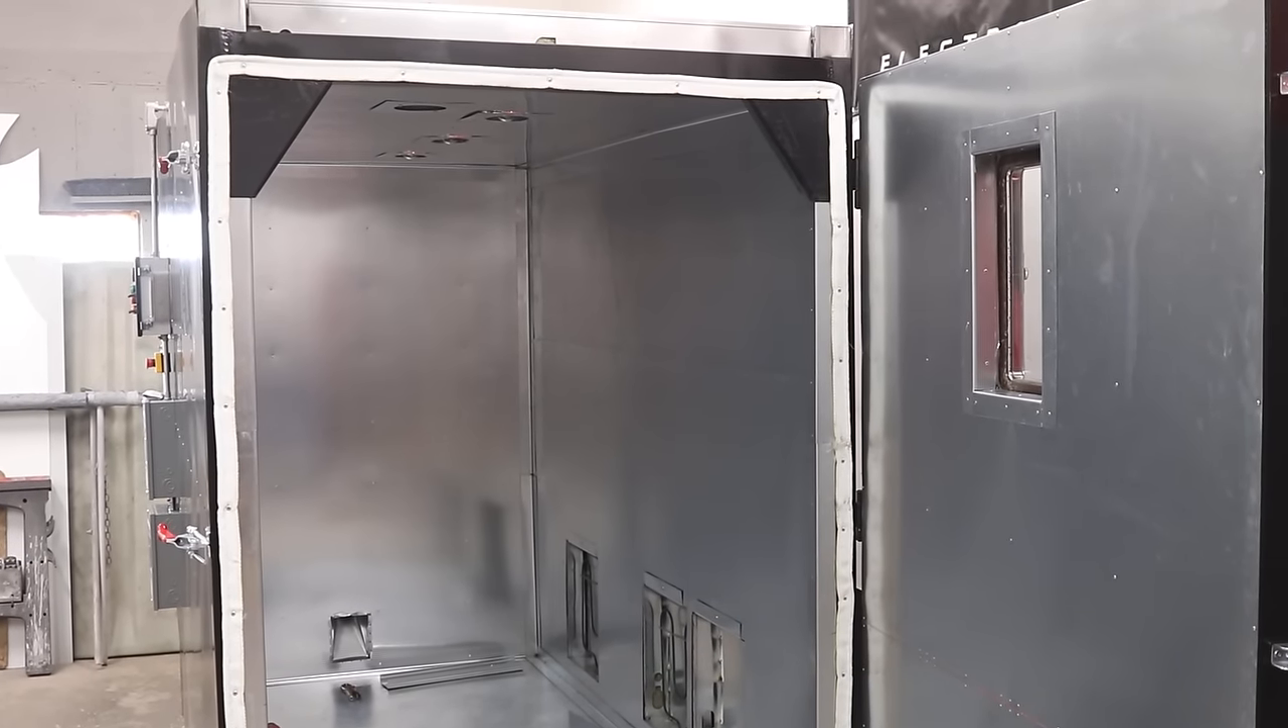And here in the front of the oven, I did install a high temperature gasket all the way around the door frame.